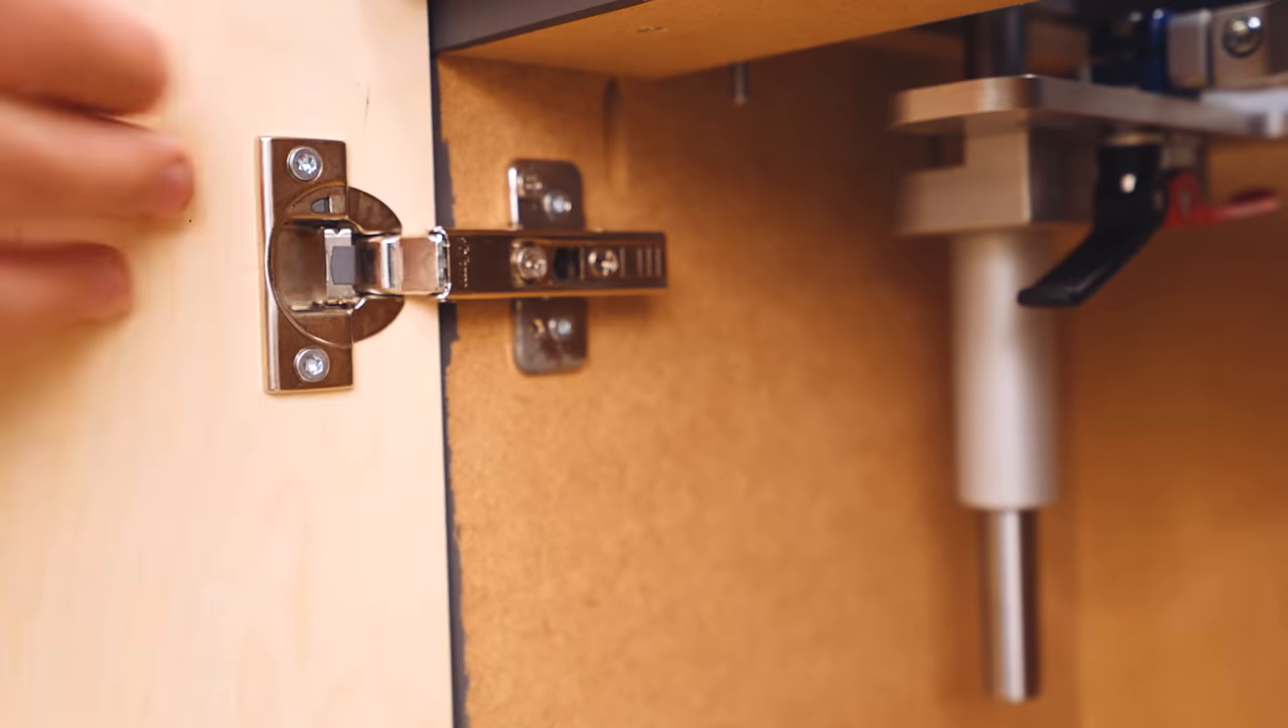I've already drilled the holes for the hinges and installed those in the door. And into the cabinet here, I've installed the counterparts to those hinges.